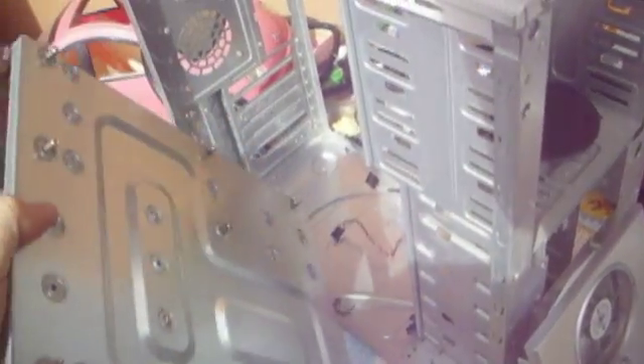I've taken the motherboard back plate out of the ATX tower.